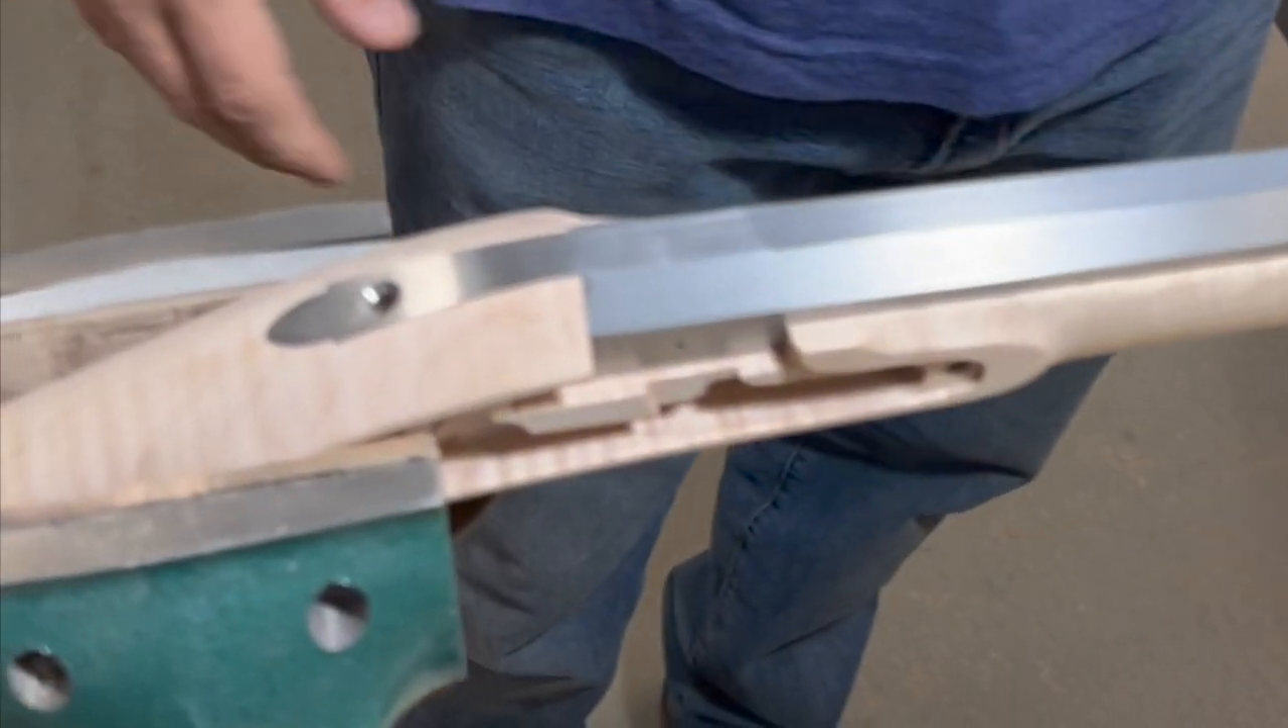So it's in place. The barrel is in the stock now, which is good.